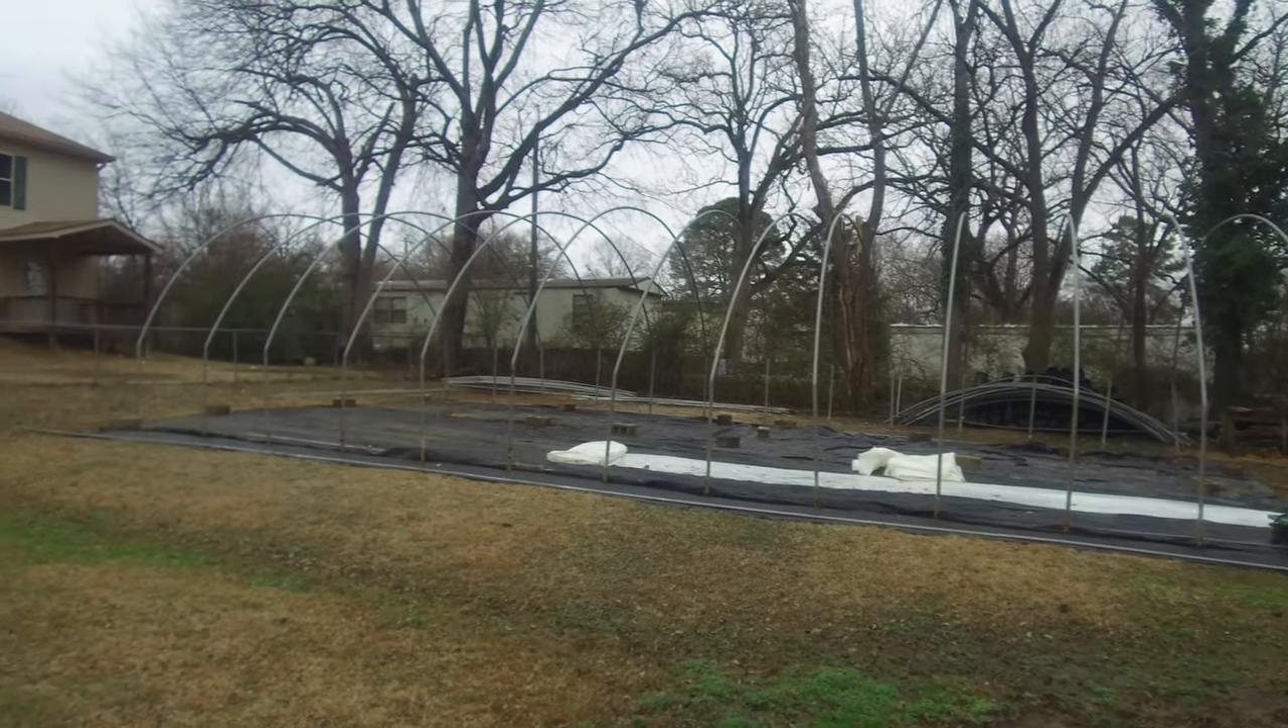As you see, we got the bows put up across there.